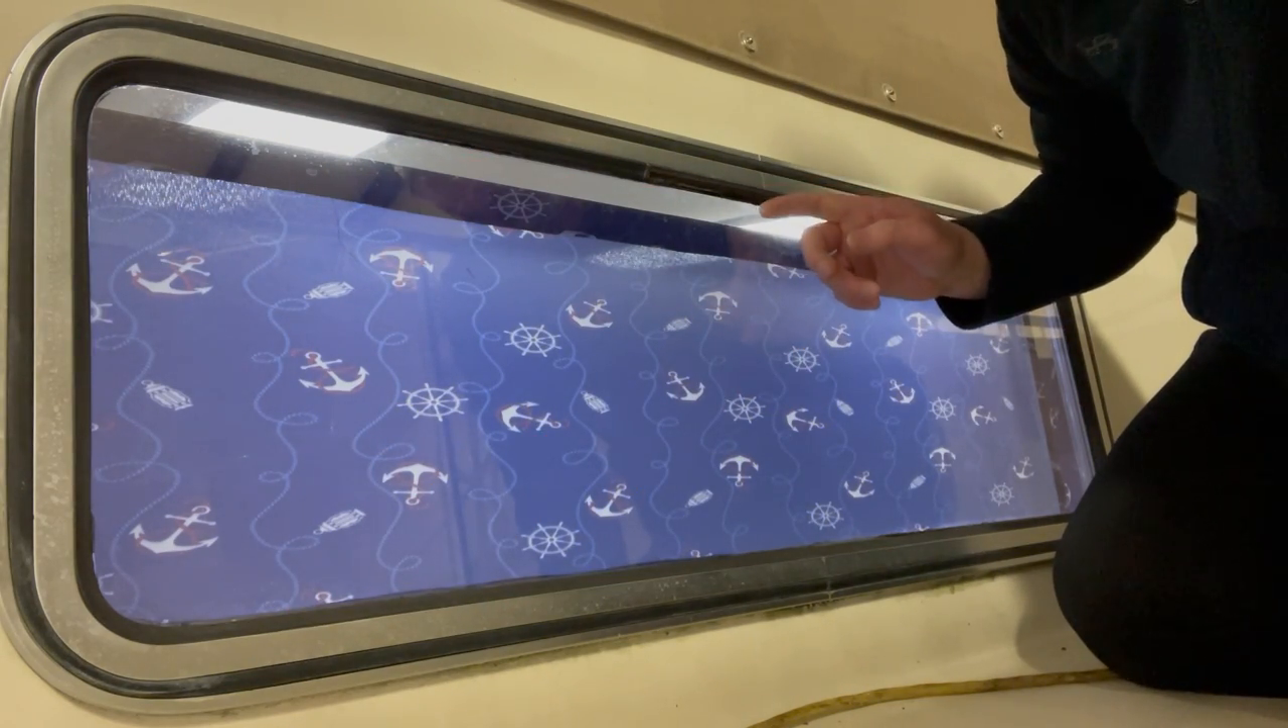Now i've got this giant gap right here.